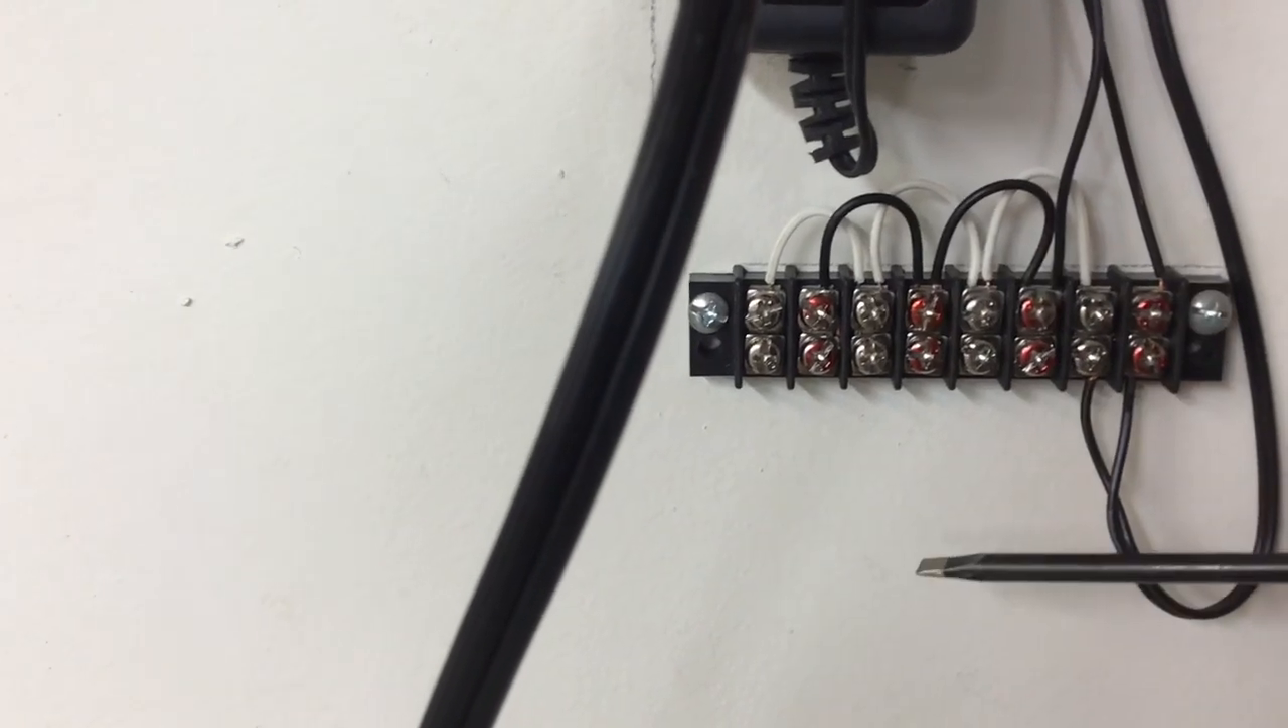Now the next thing that I did is I connected all the negatives with the jumpers and I used a white wire.